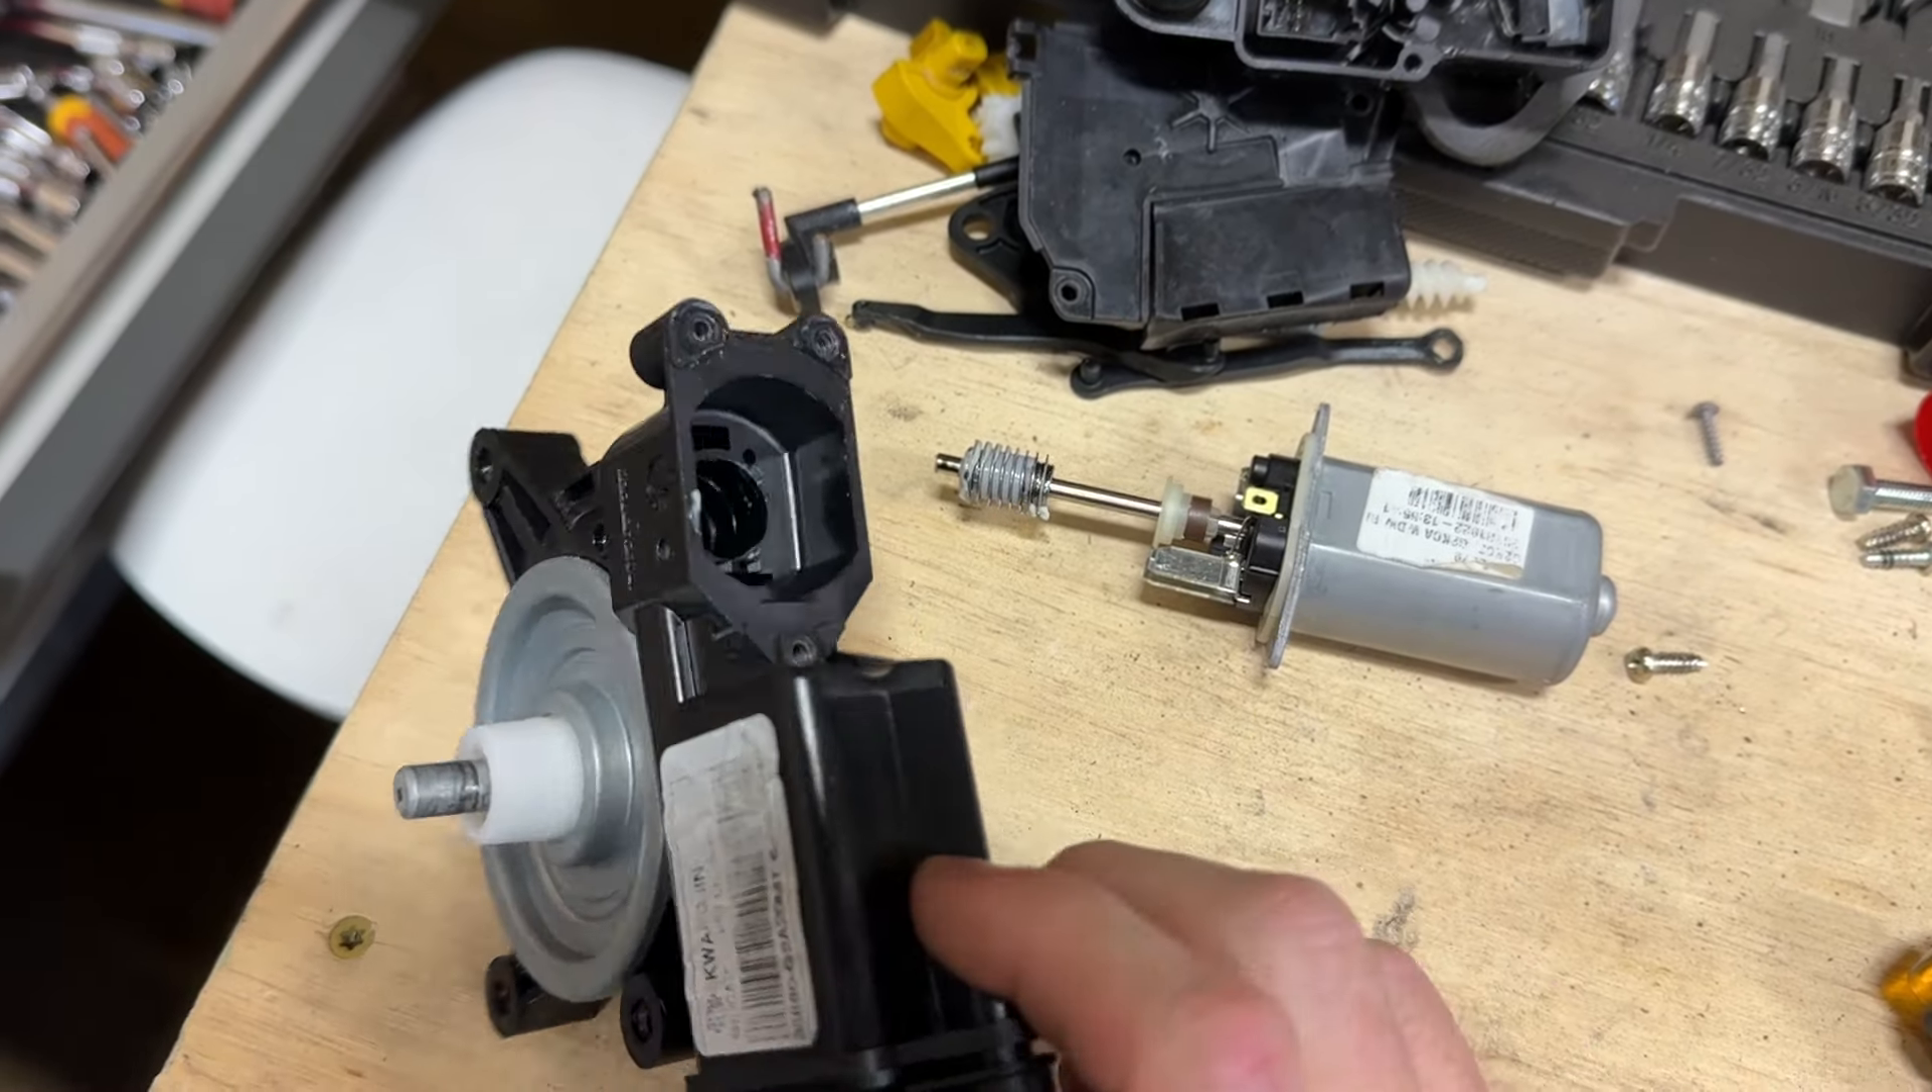So what I've done is I've taken these apart and this was just three screws and it's just an electric motor and it's got a worm drive on it.